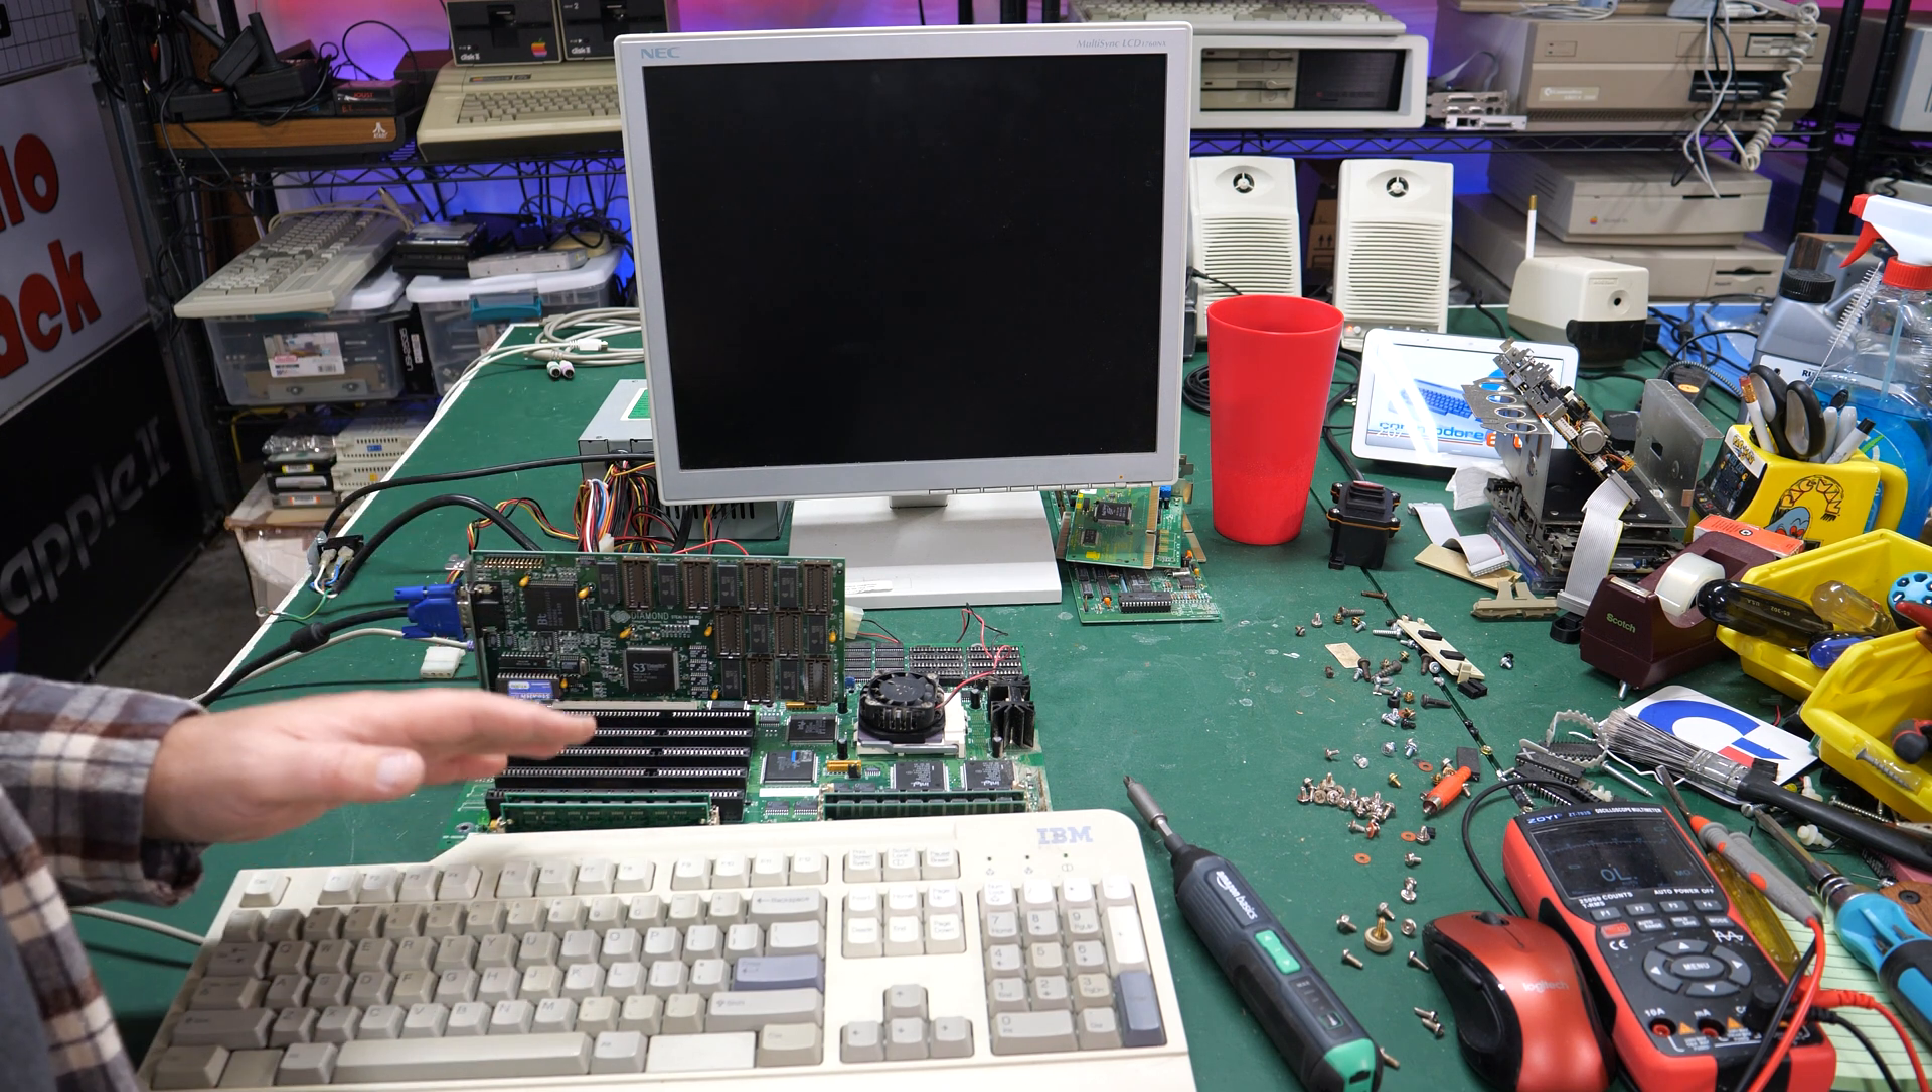All right I've got the motherboard out of the case and luckily I had a power supply sitting here from the previous project I was working on so I was able to just hook that up.